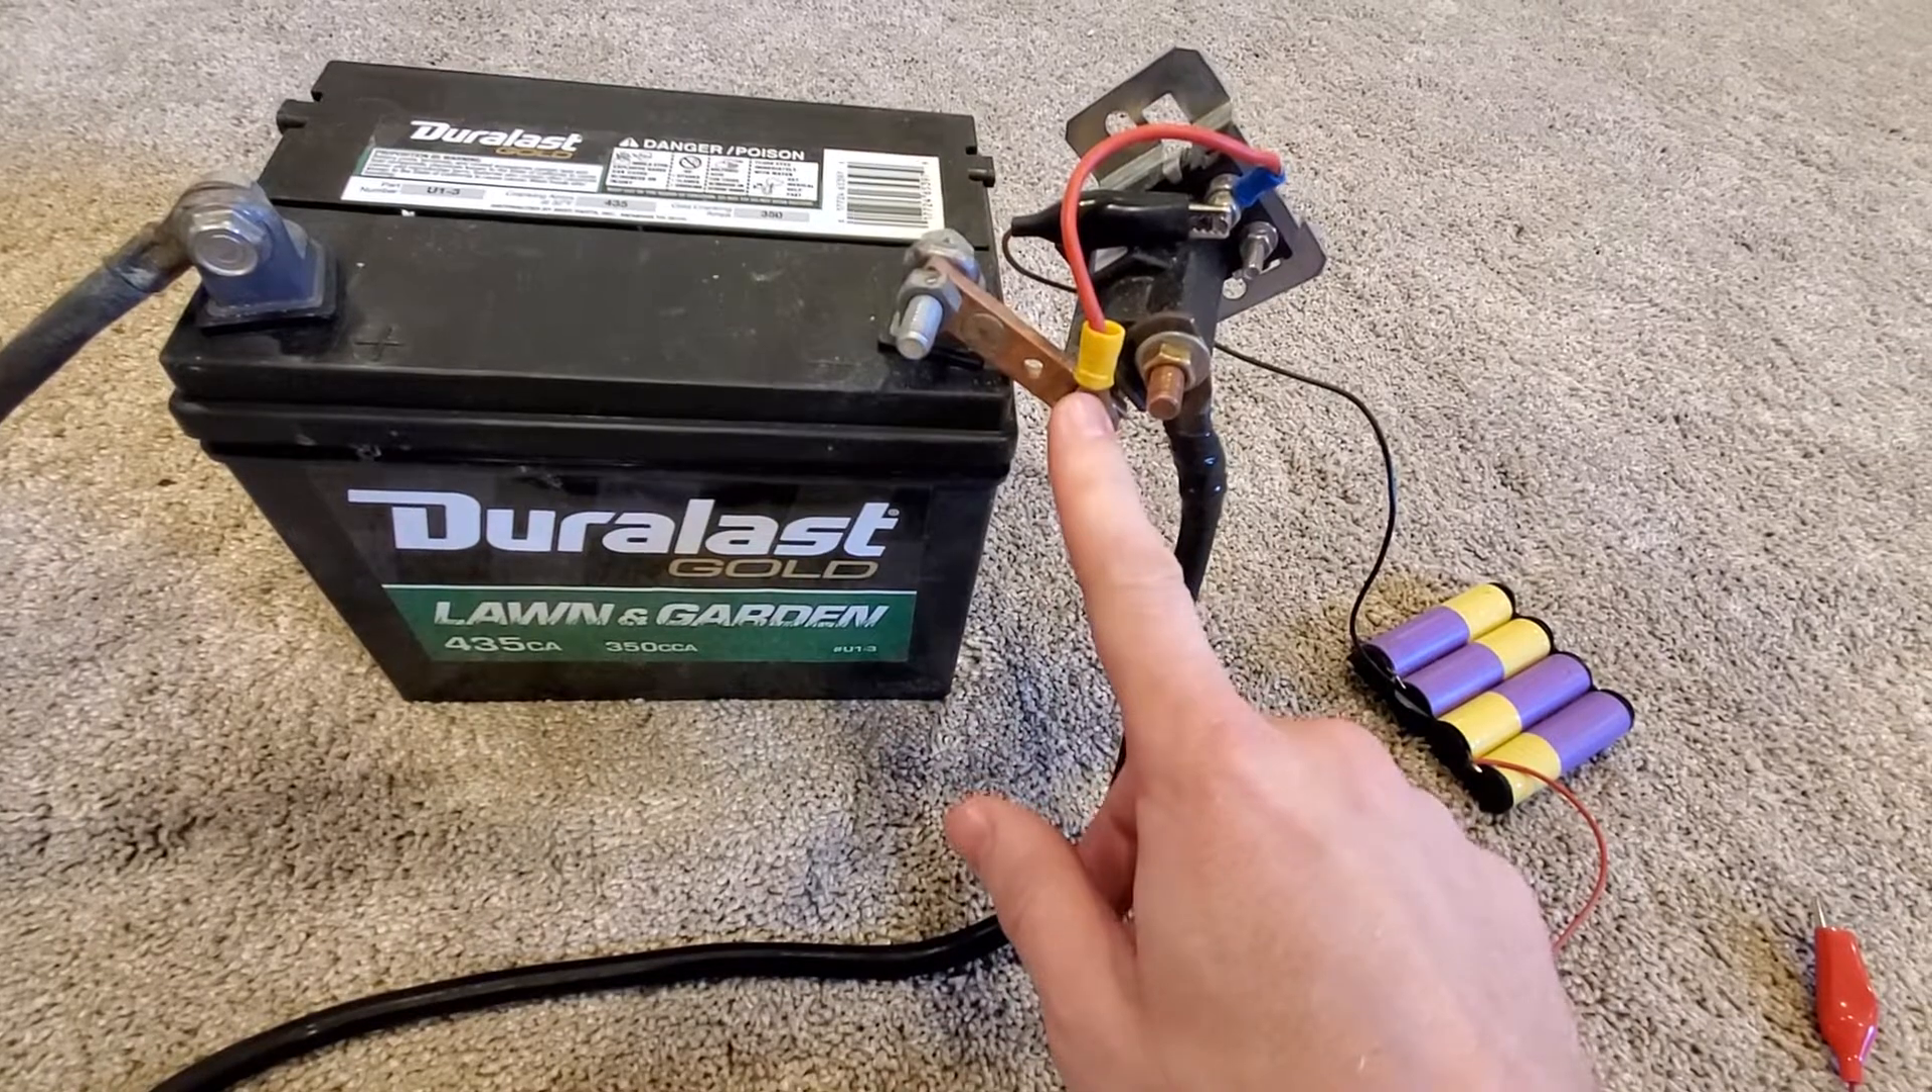But basically this is a 350 cold cranking amps lead-acid battery and here is a solenoid that I have hooked up so I just have the negative terminal hooked up here.